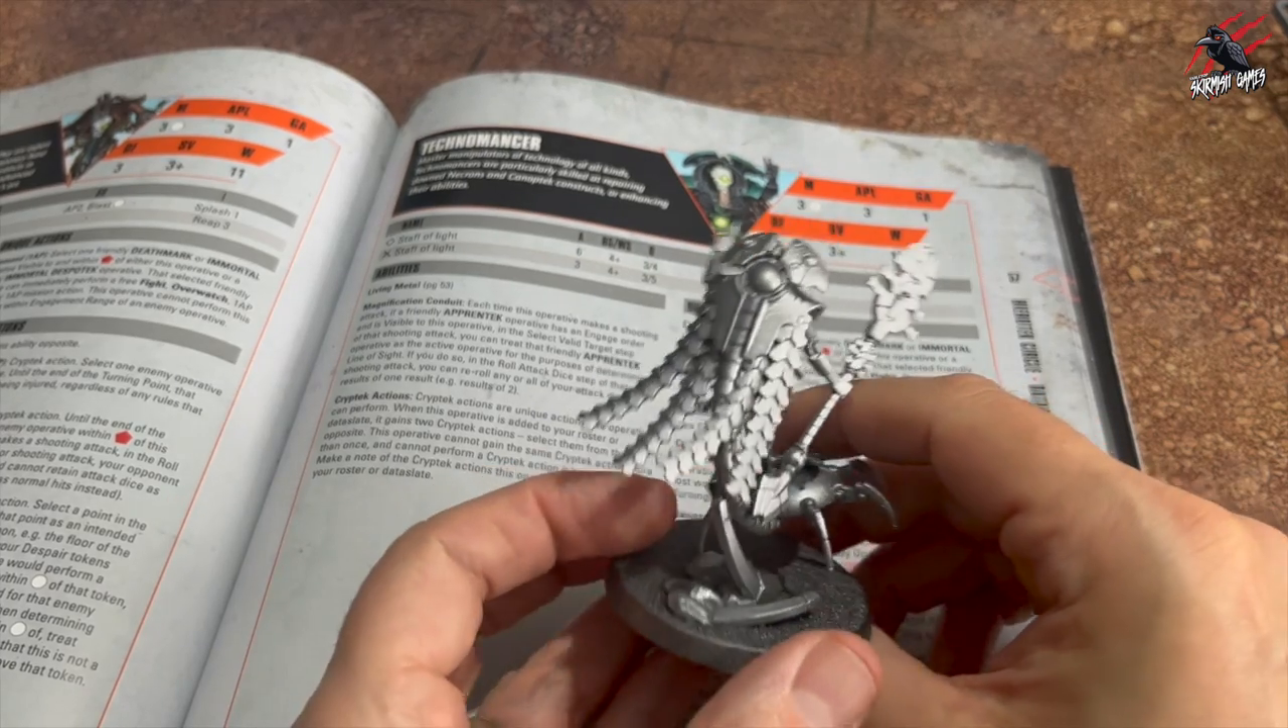I've built the Technomancer now.